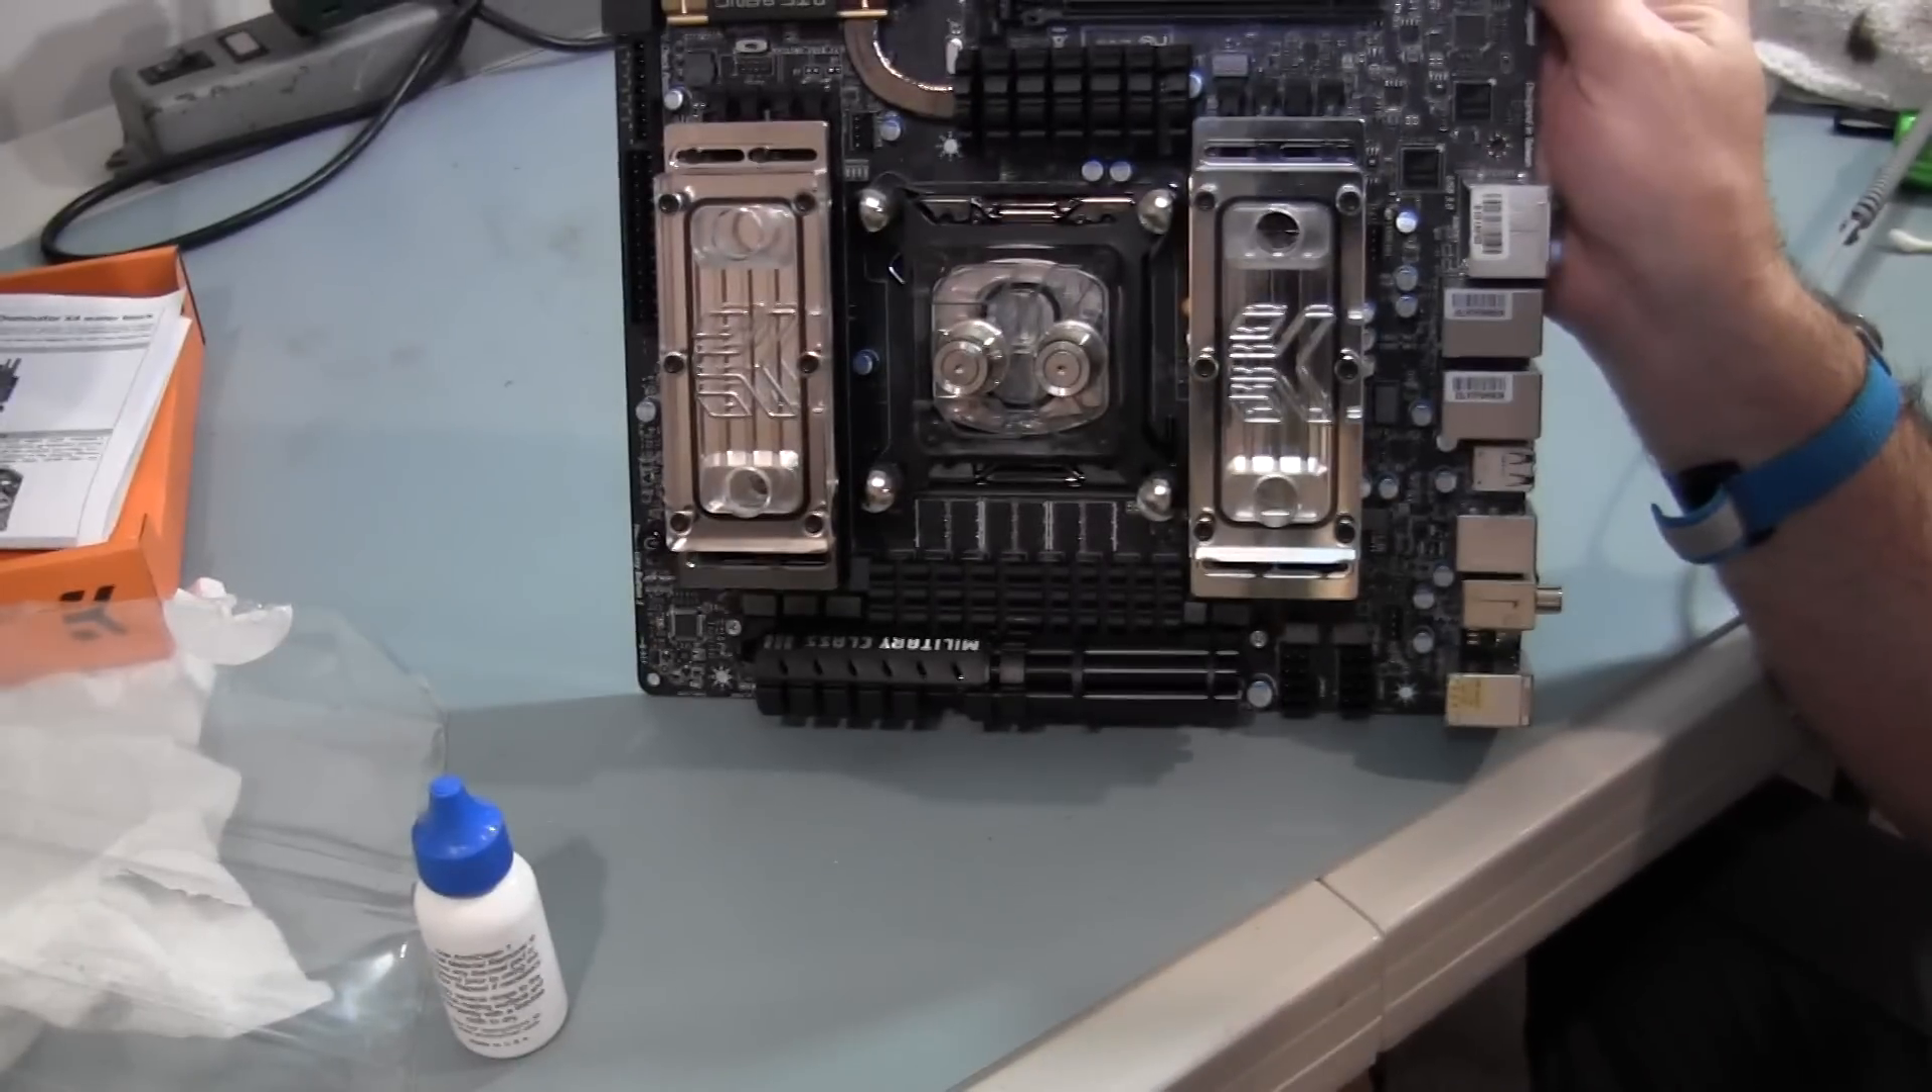Okay, got both water blocks on there.